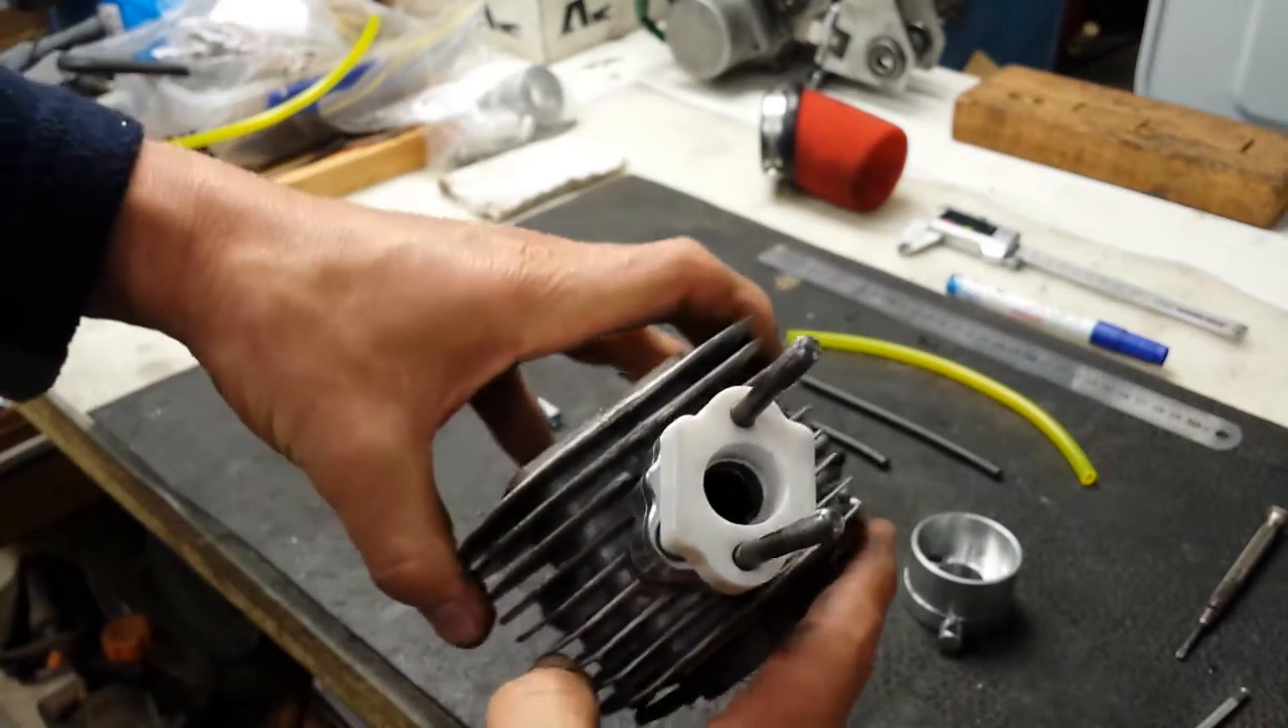Okay now you can see the thermal isolation spacer in place.